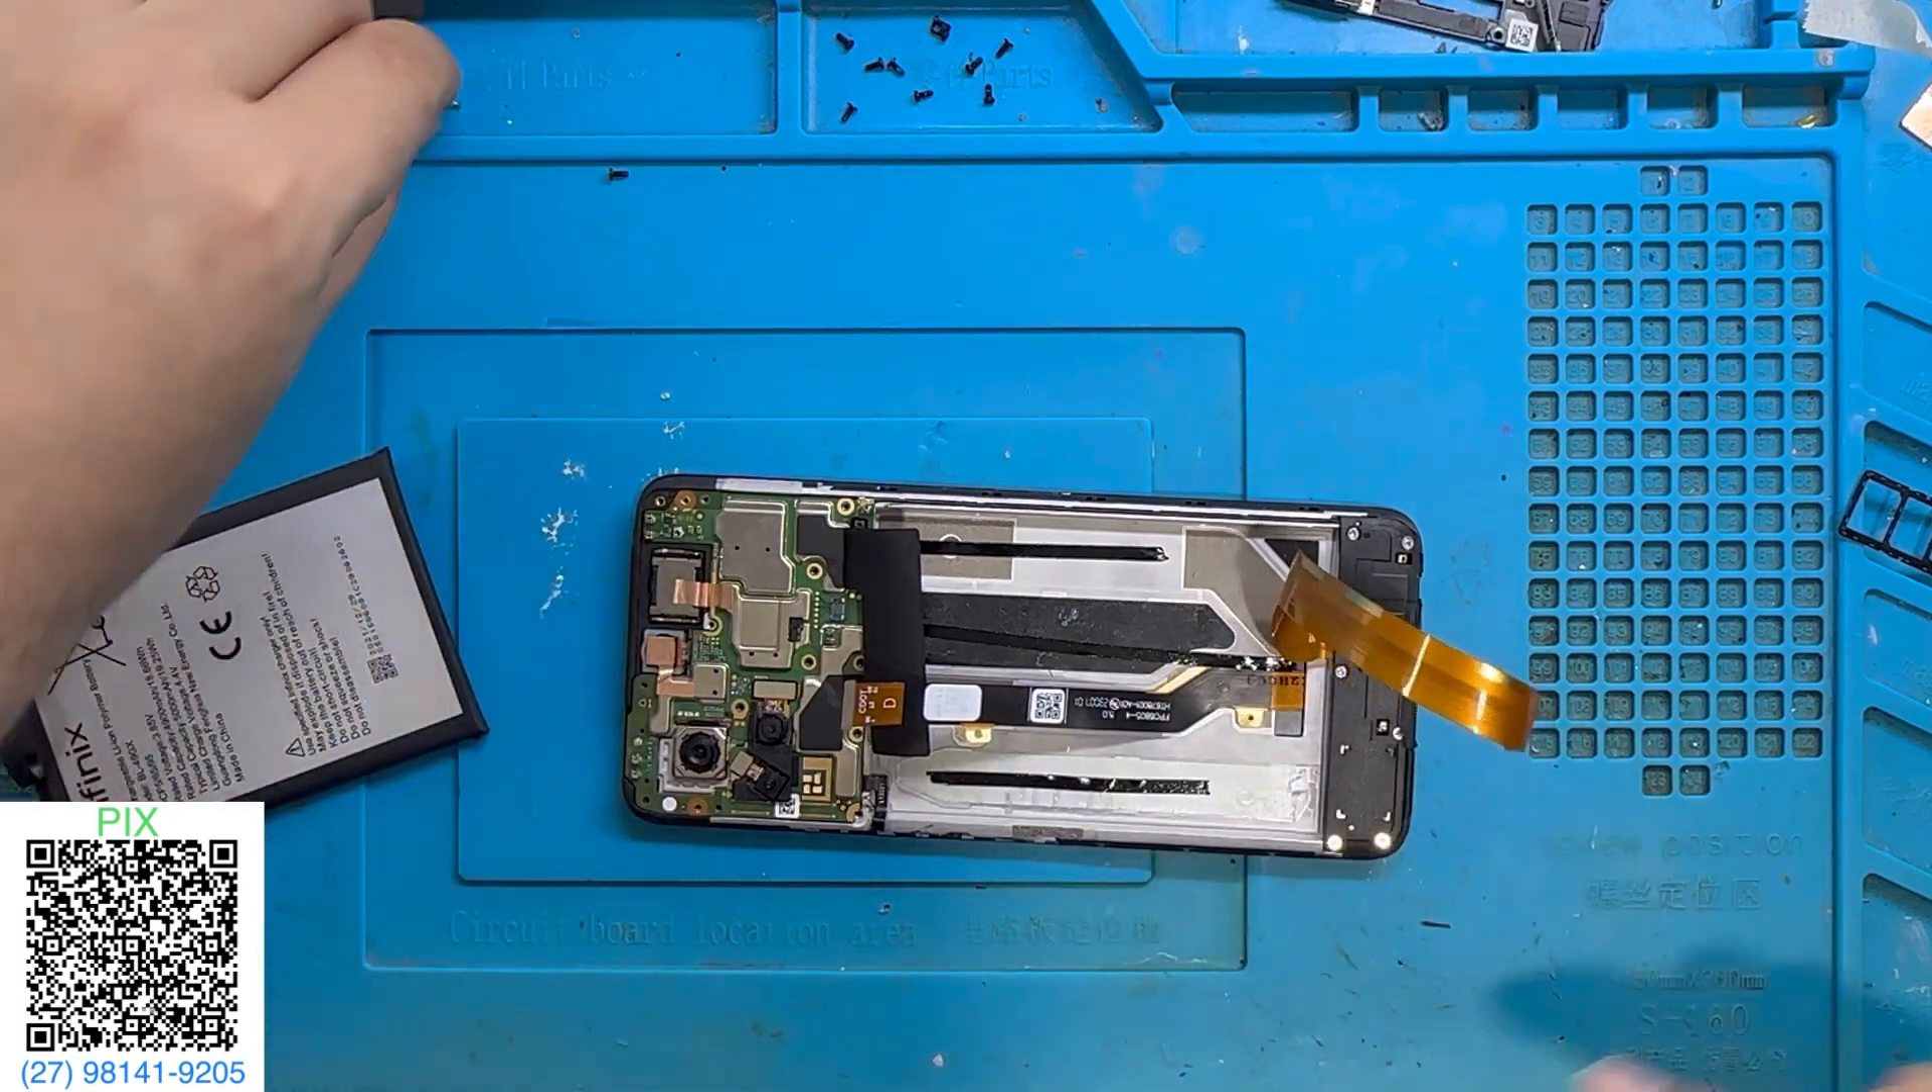Beleza Plaquinha no lugar Vamos Parafusar Essa placa.